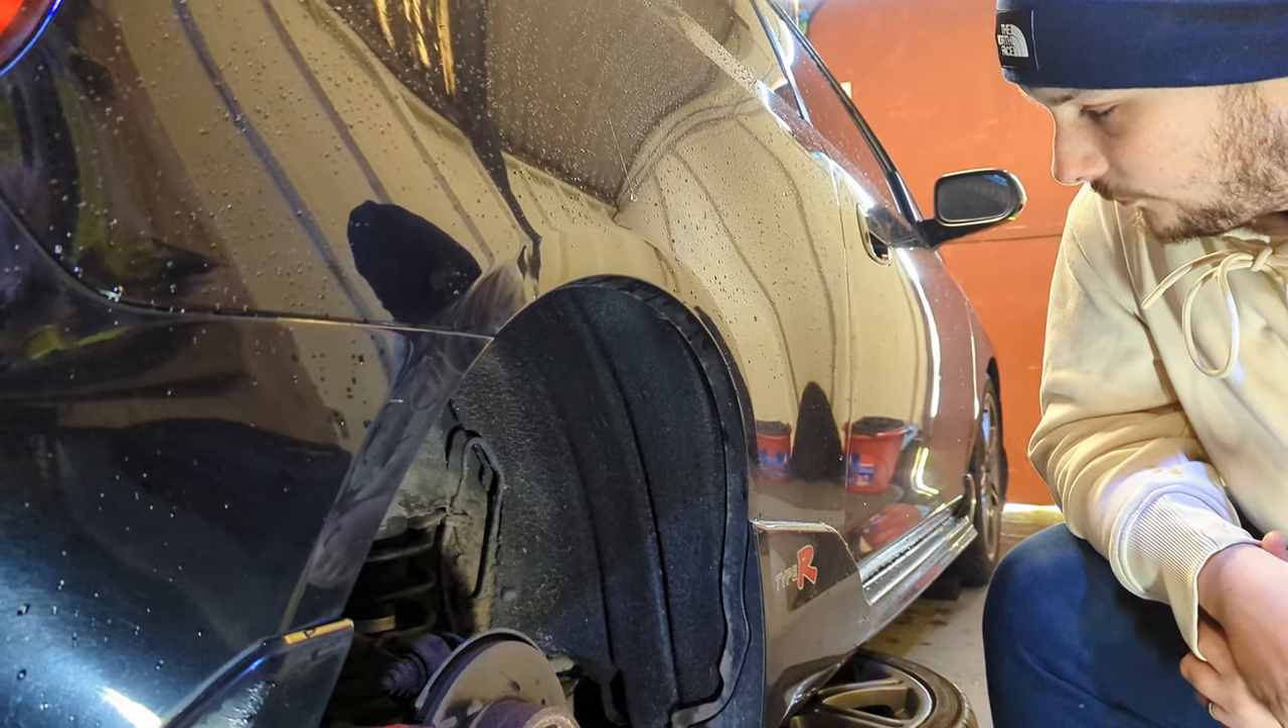So we've got the wheel off off camera and now we can see into the wheel arch.